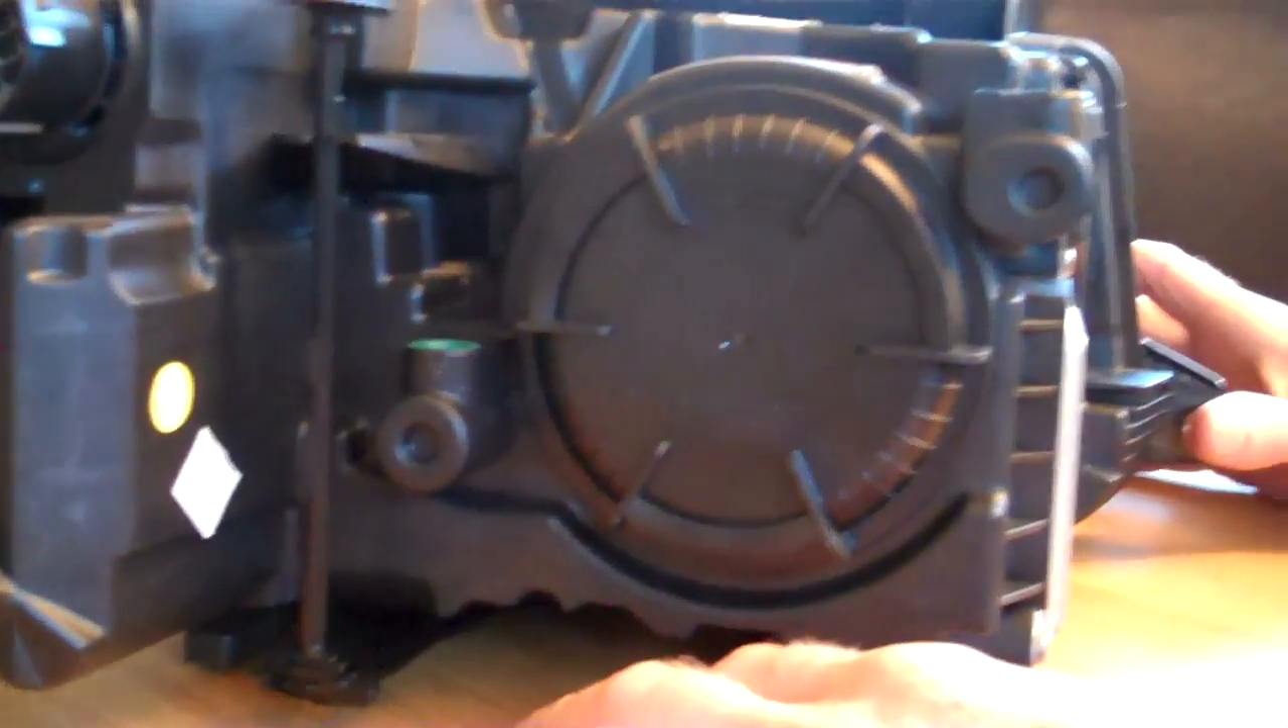Obviously this is at the stage where I've already removed the headlight so you can see our other video for that.